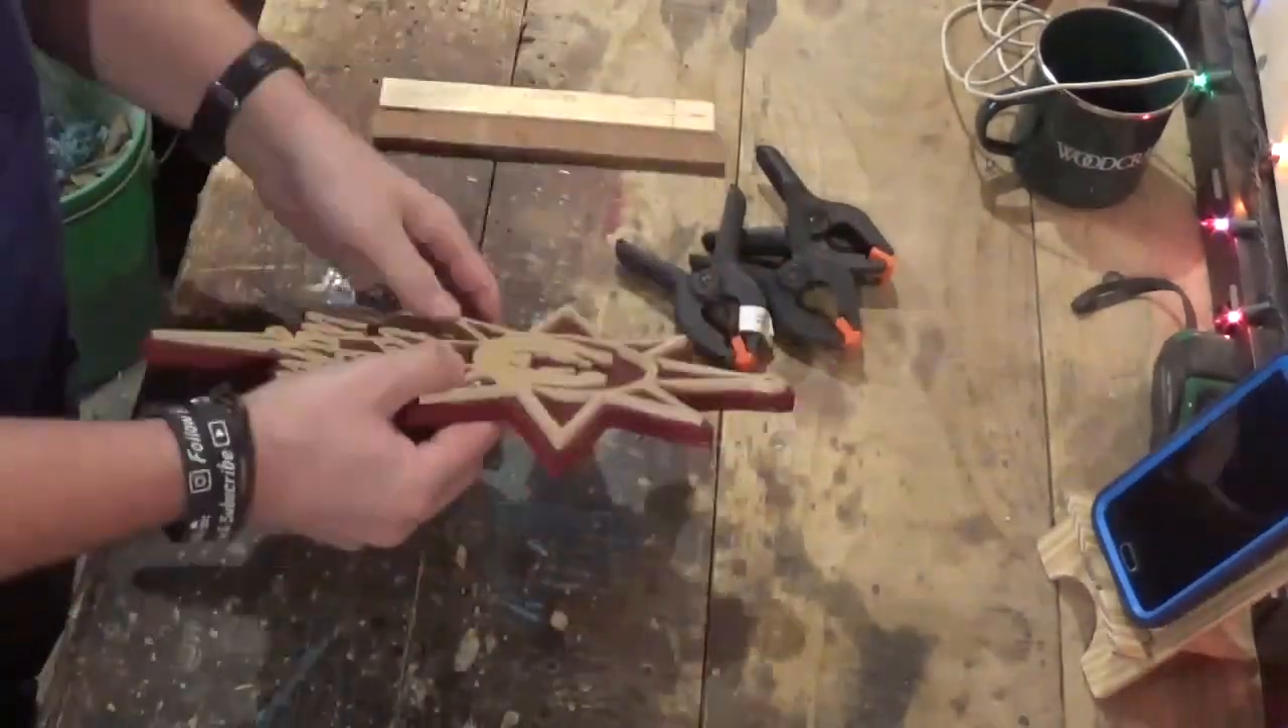I came back and removed the clamps and the strips of wood.